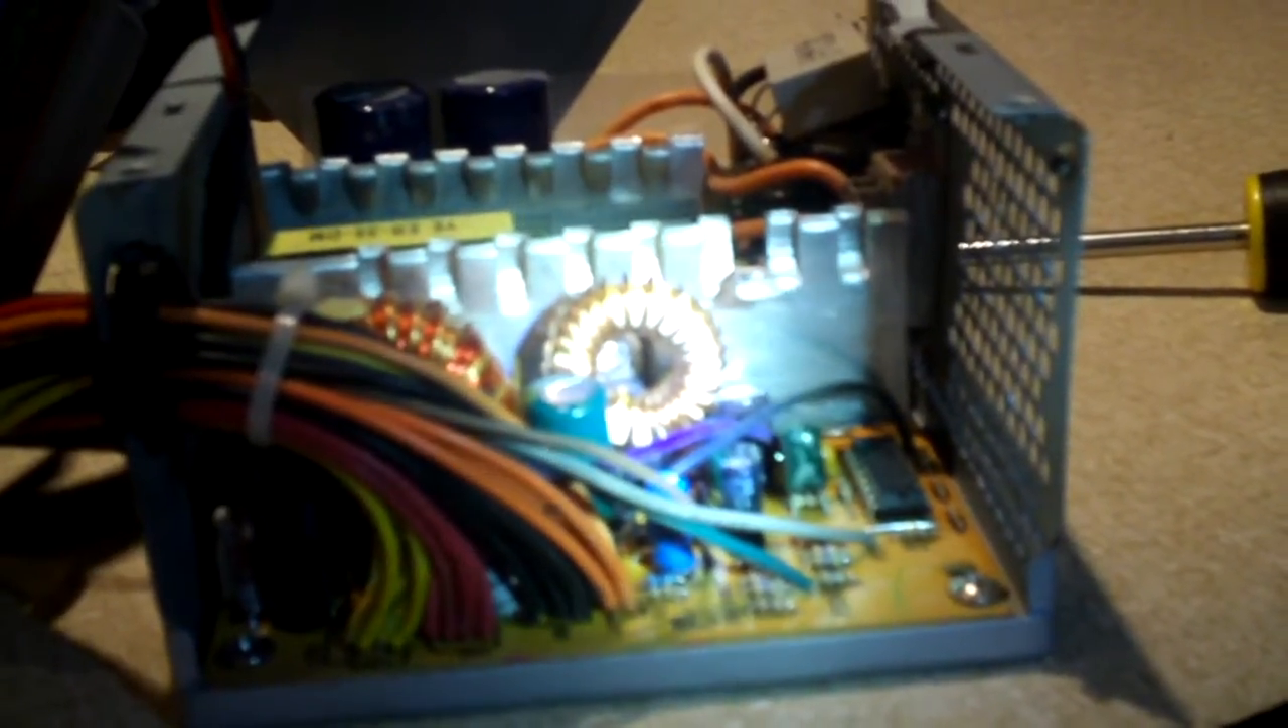Okay I got the power supply removed and the cover taken off.